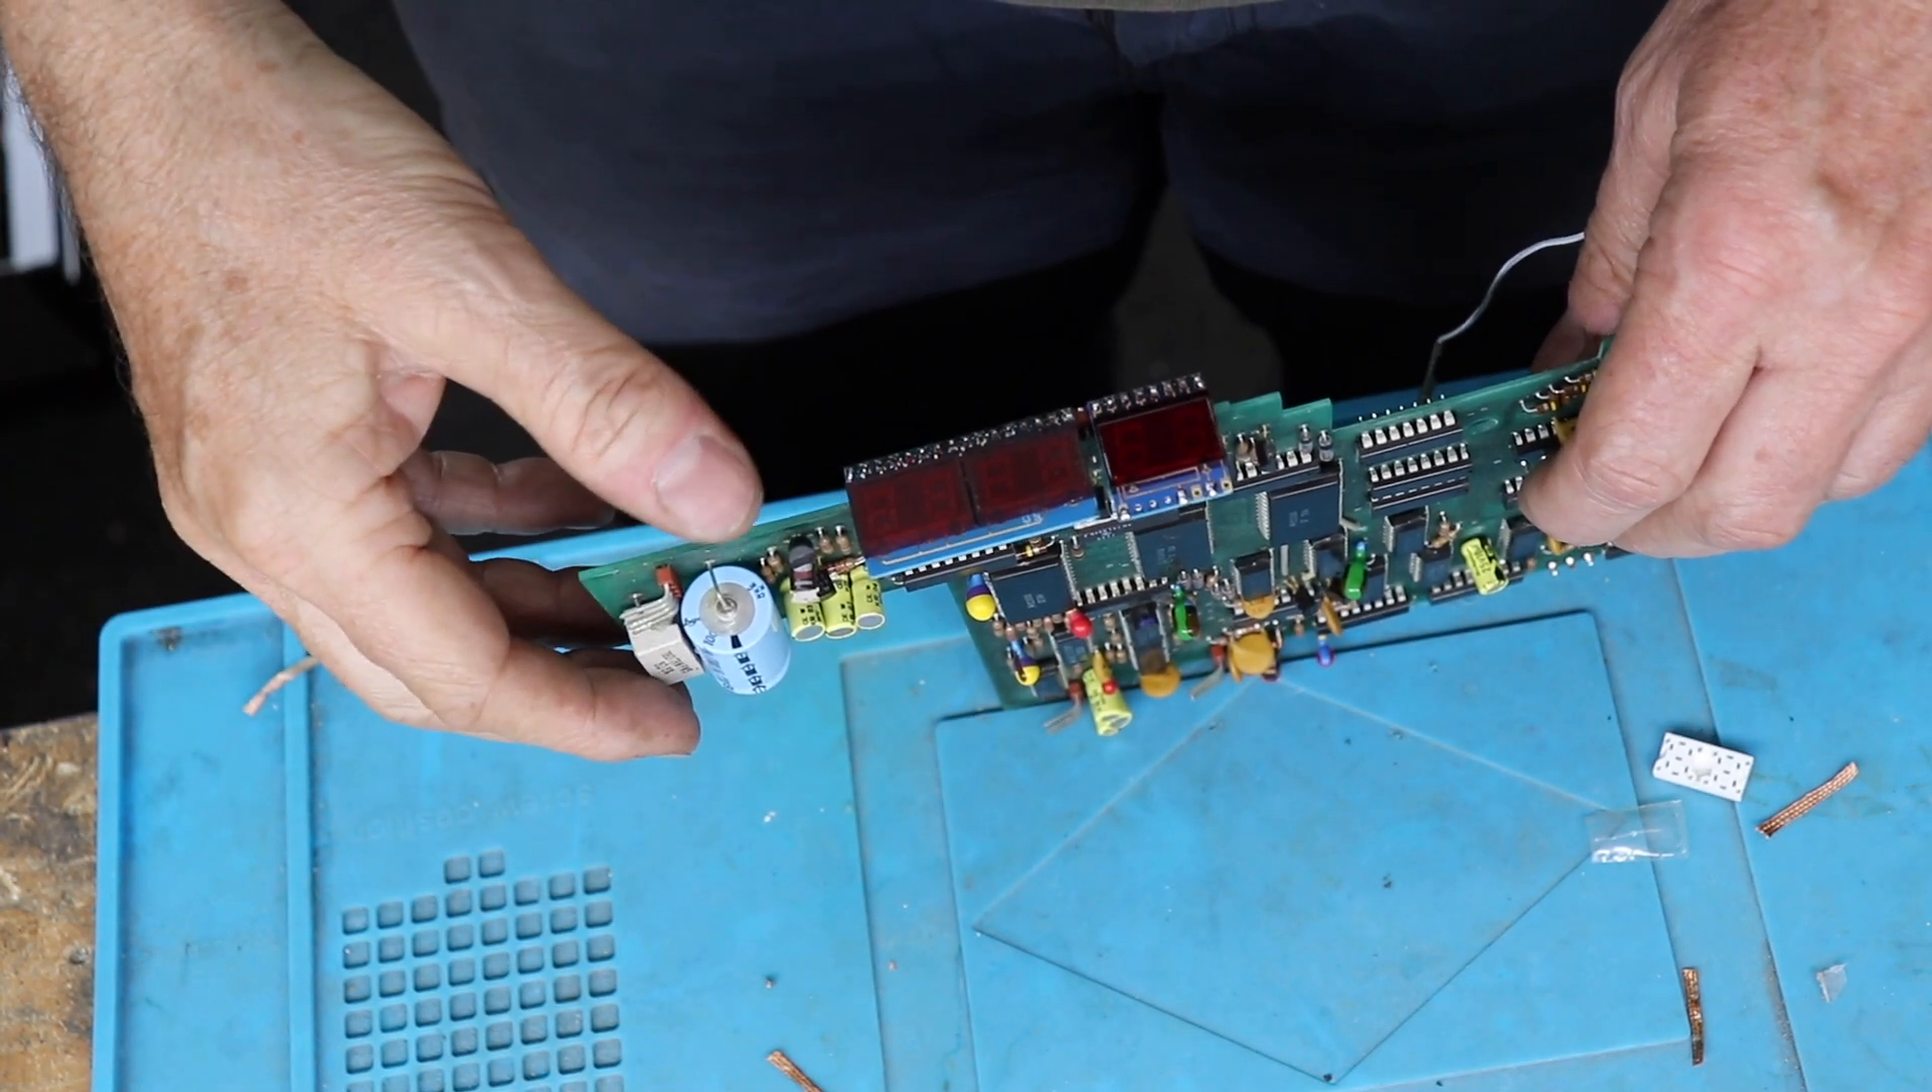I've put the display boards back on now.